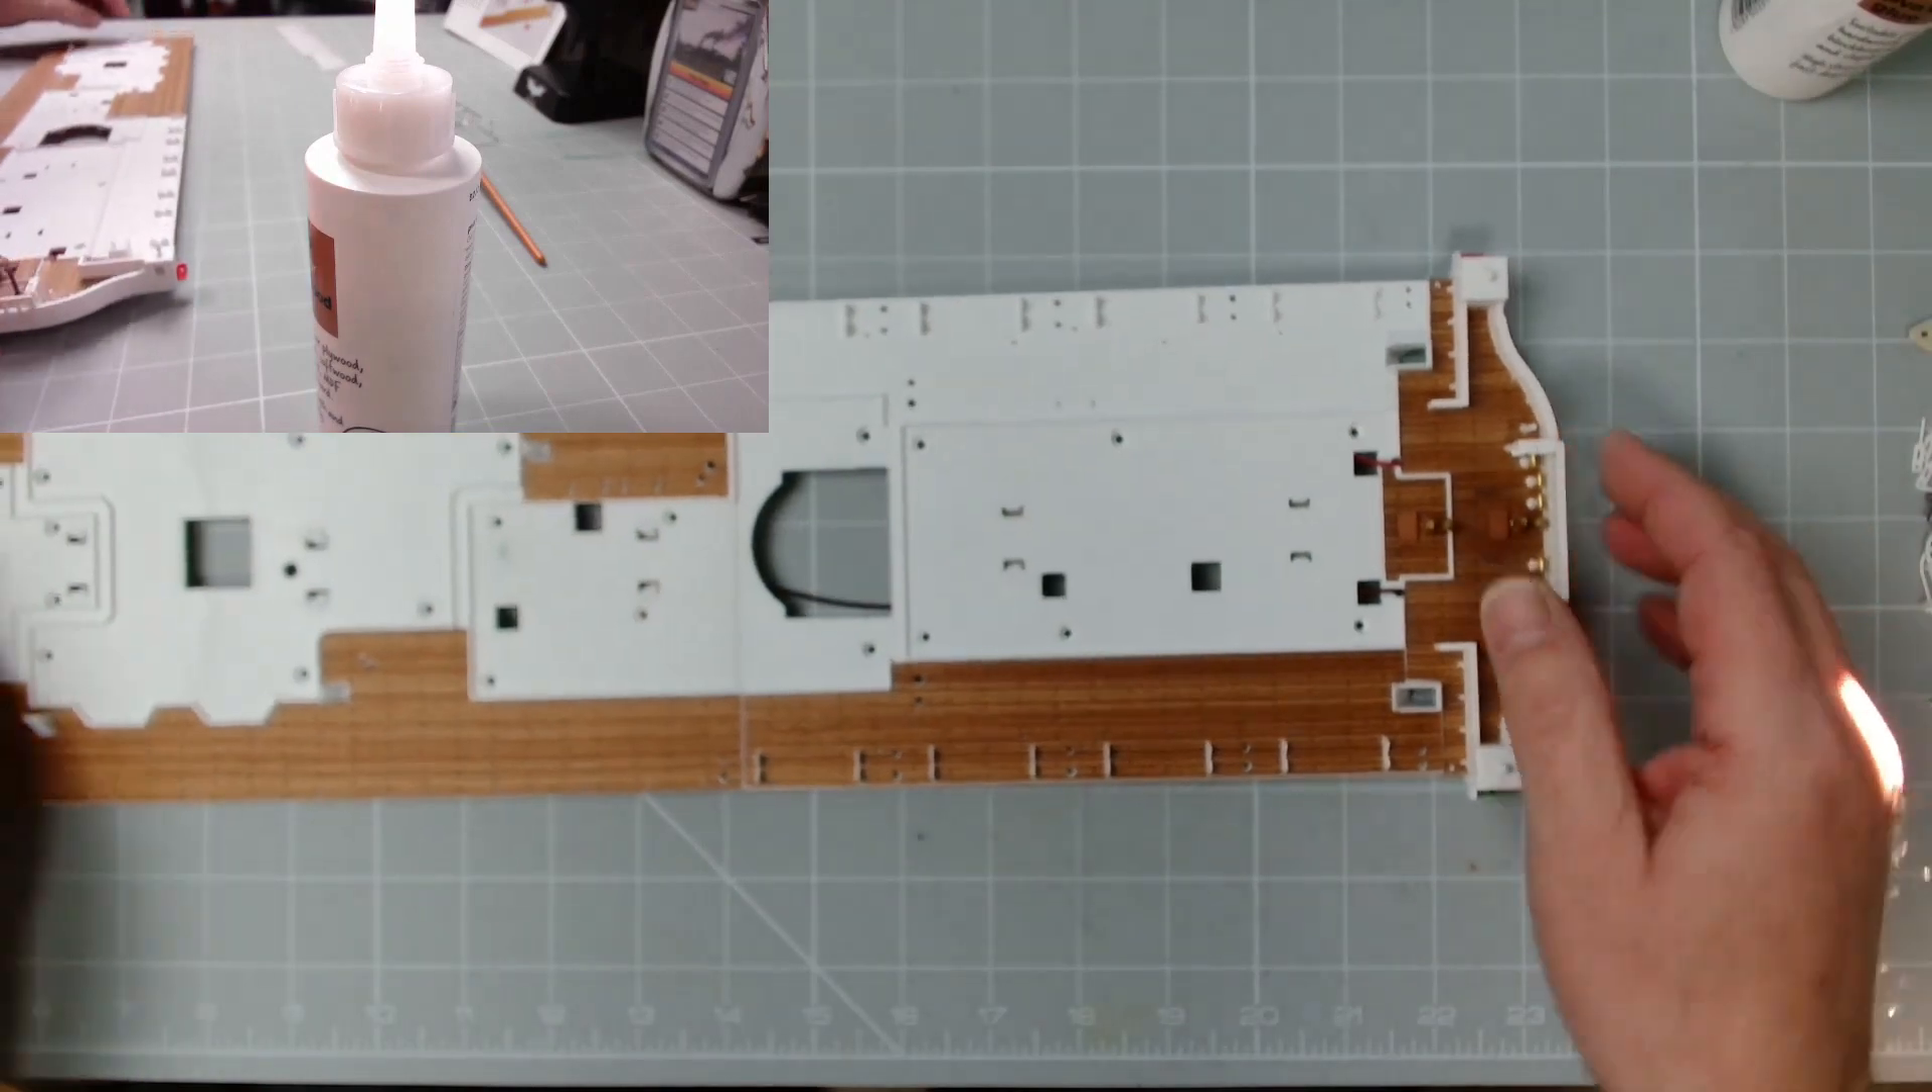Perfect, there we go, that's that decking in place and all the holes are lined up nicely.